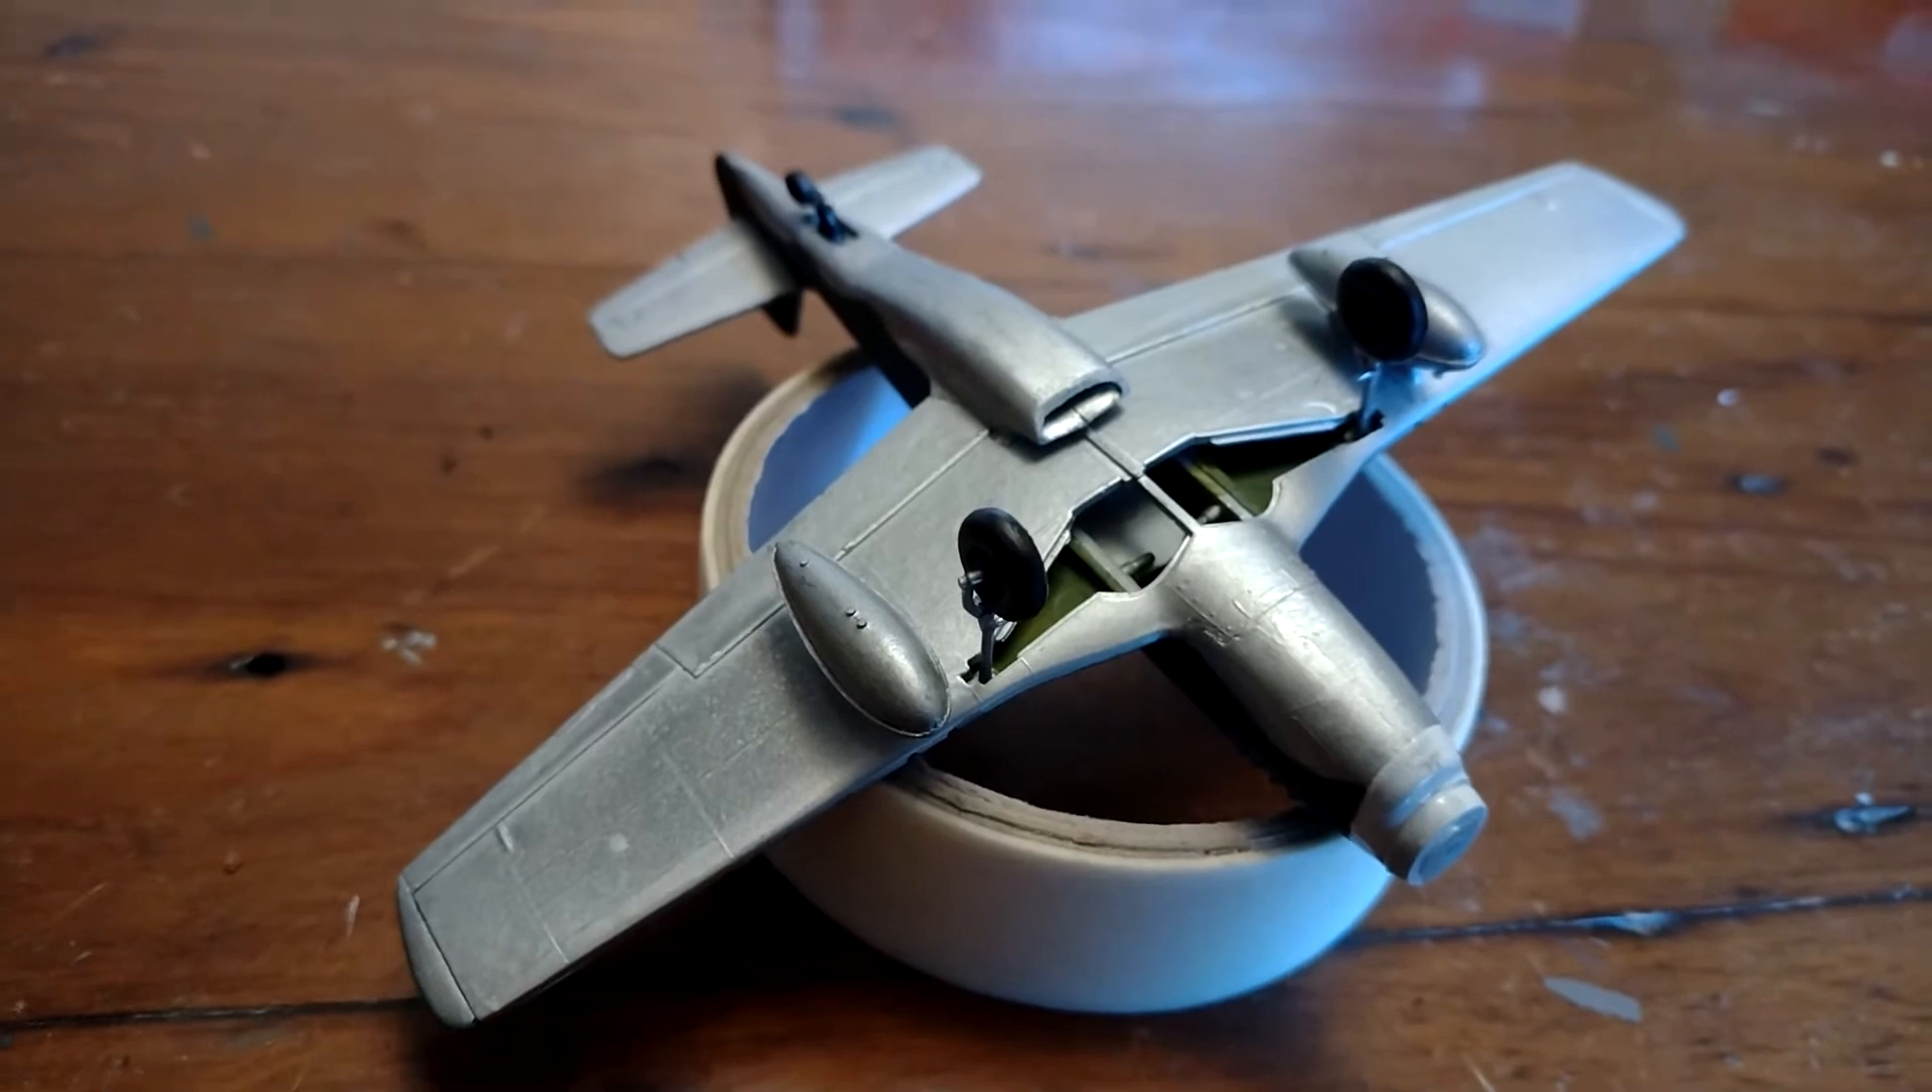So I fitted the drop tanks and the wheels, I need to do the wheel covers, the undercarriage covers as yet.